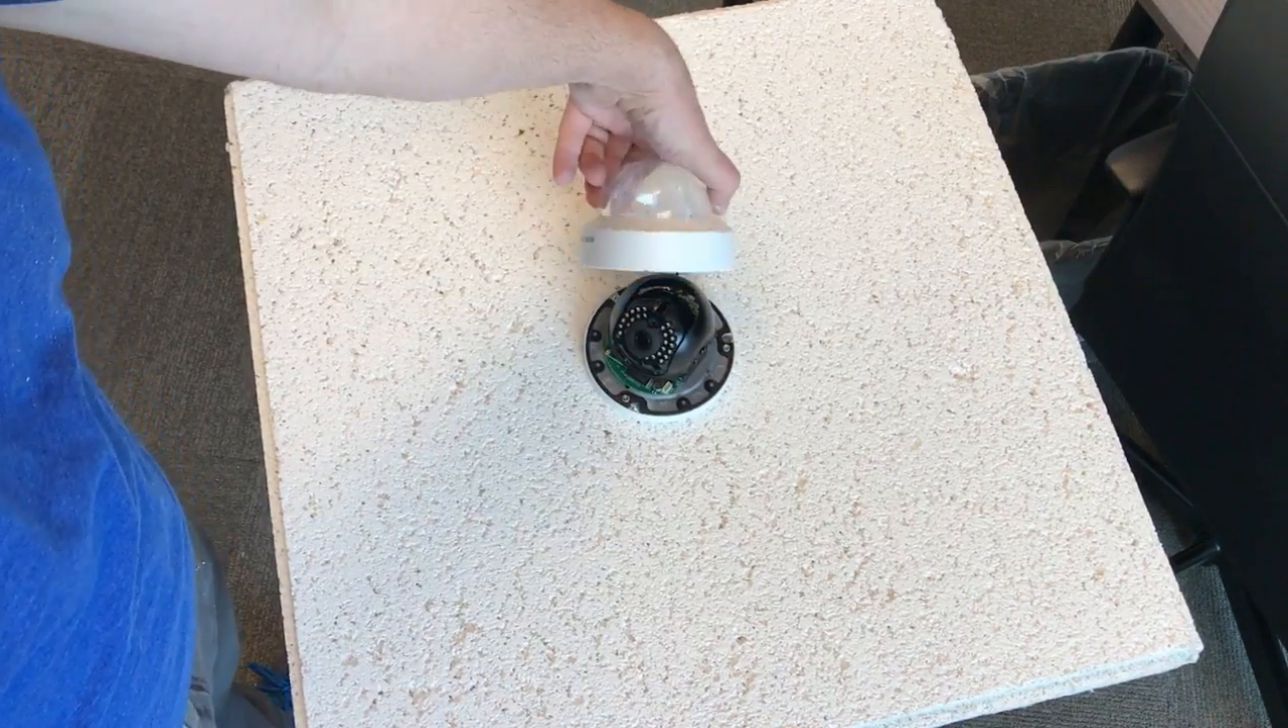Now I don't want to put the lens on yet, or the cover on the lens, because I want to aim it first.